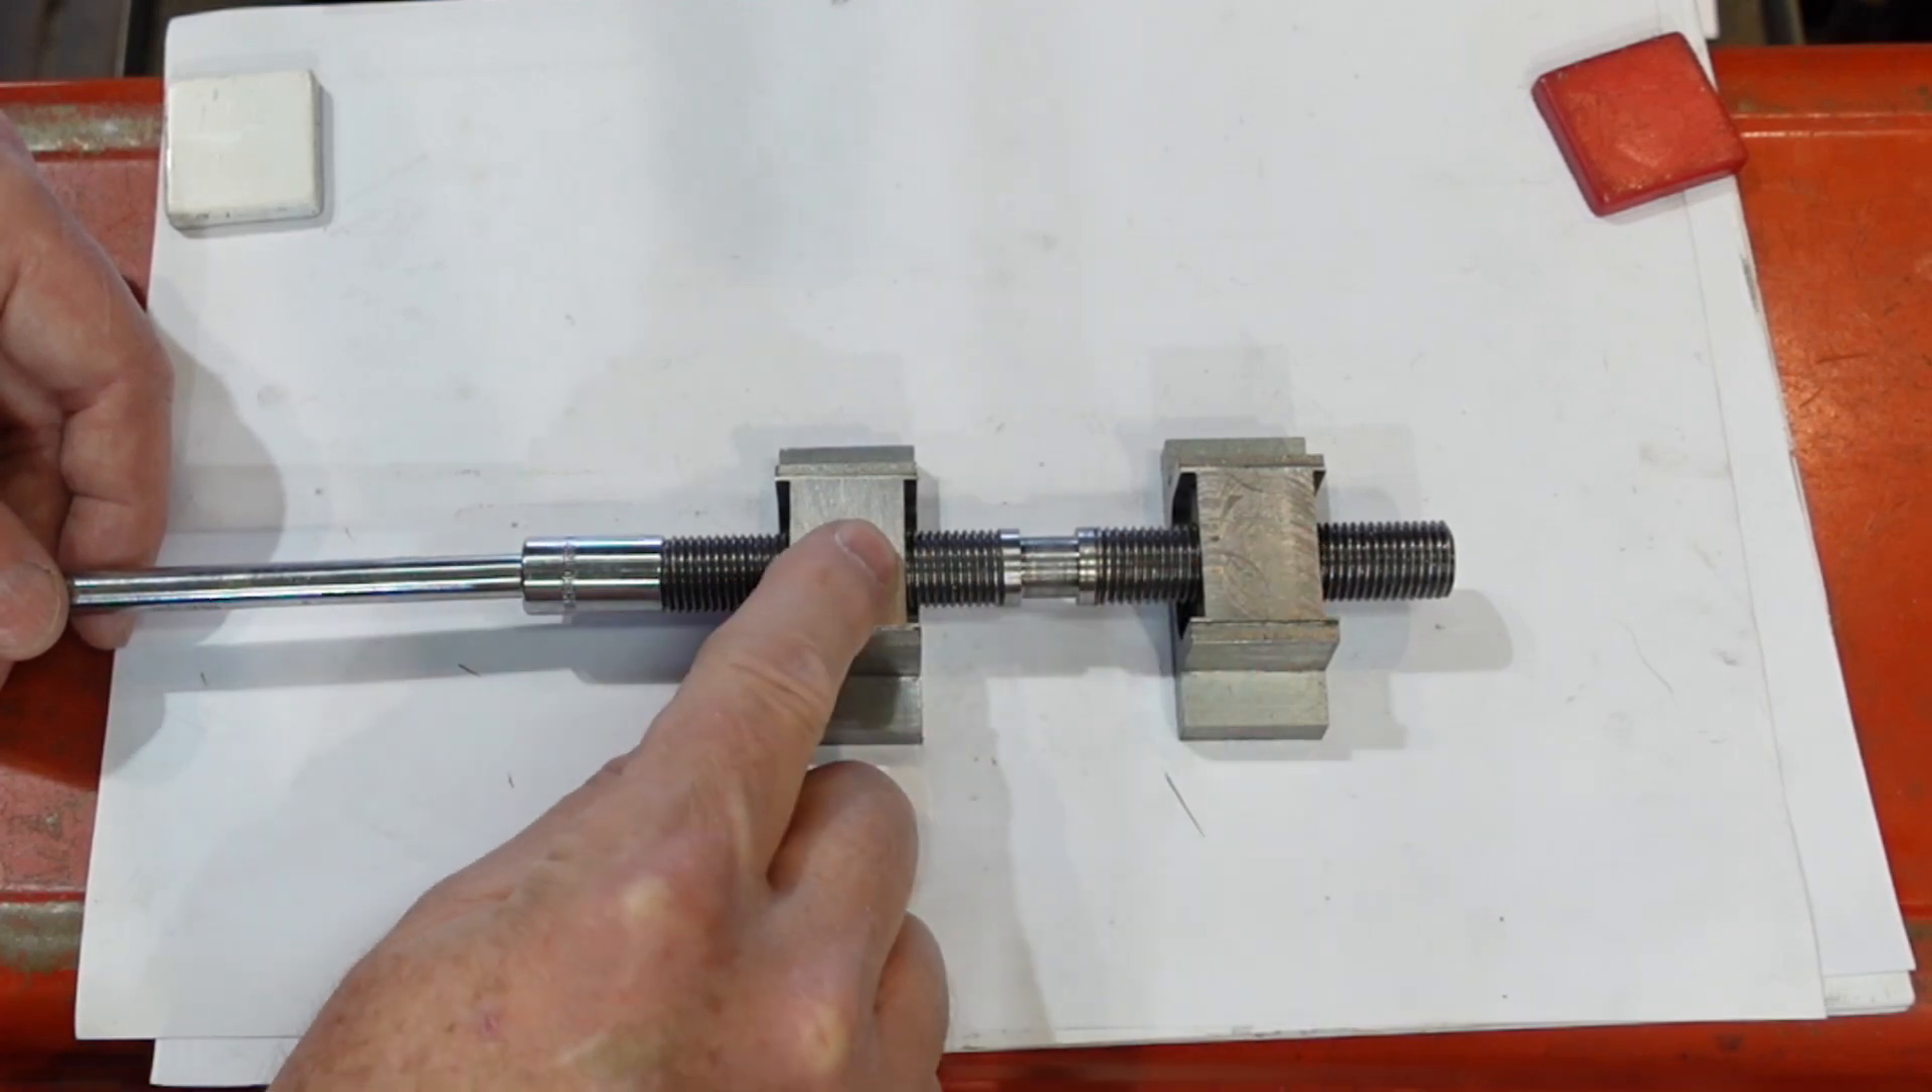So I've got my two nuts left hand and right hand on the on the thread.